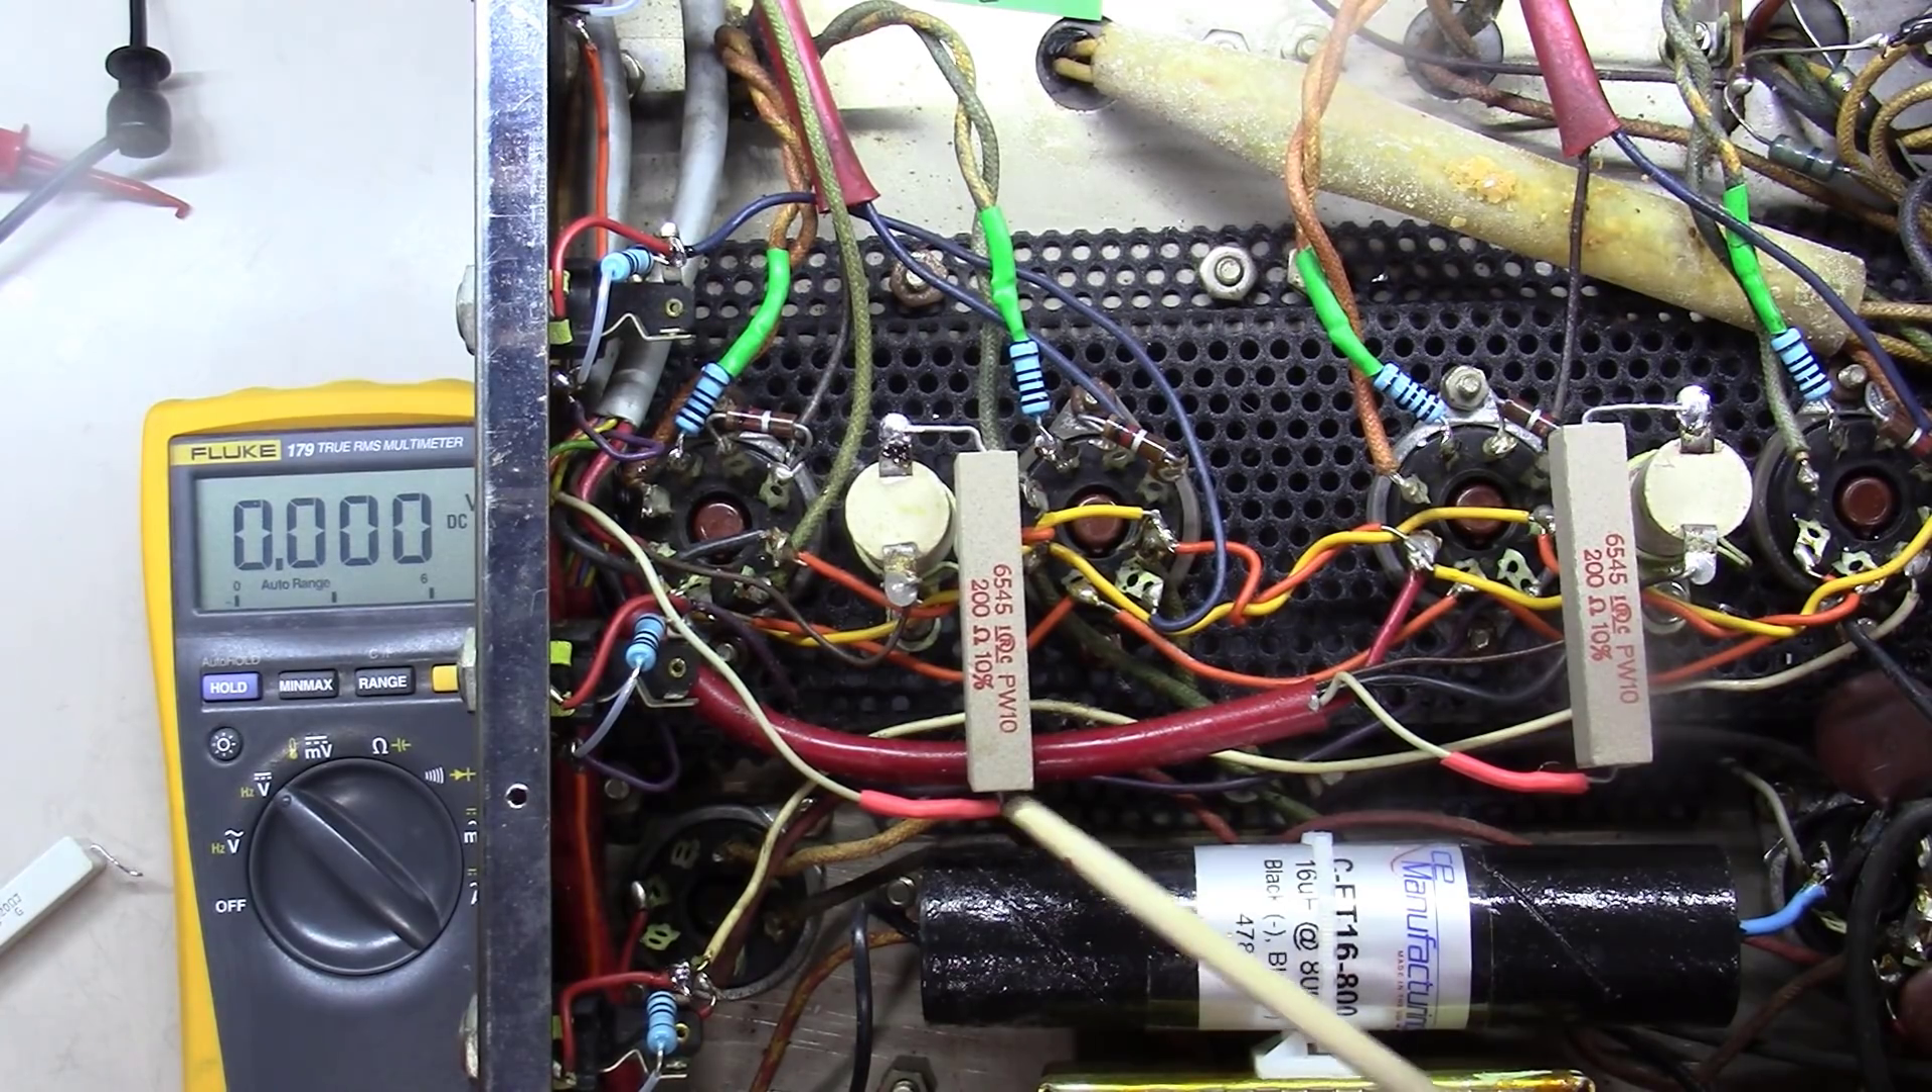Okay, and we've got the heat shrink done.